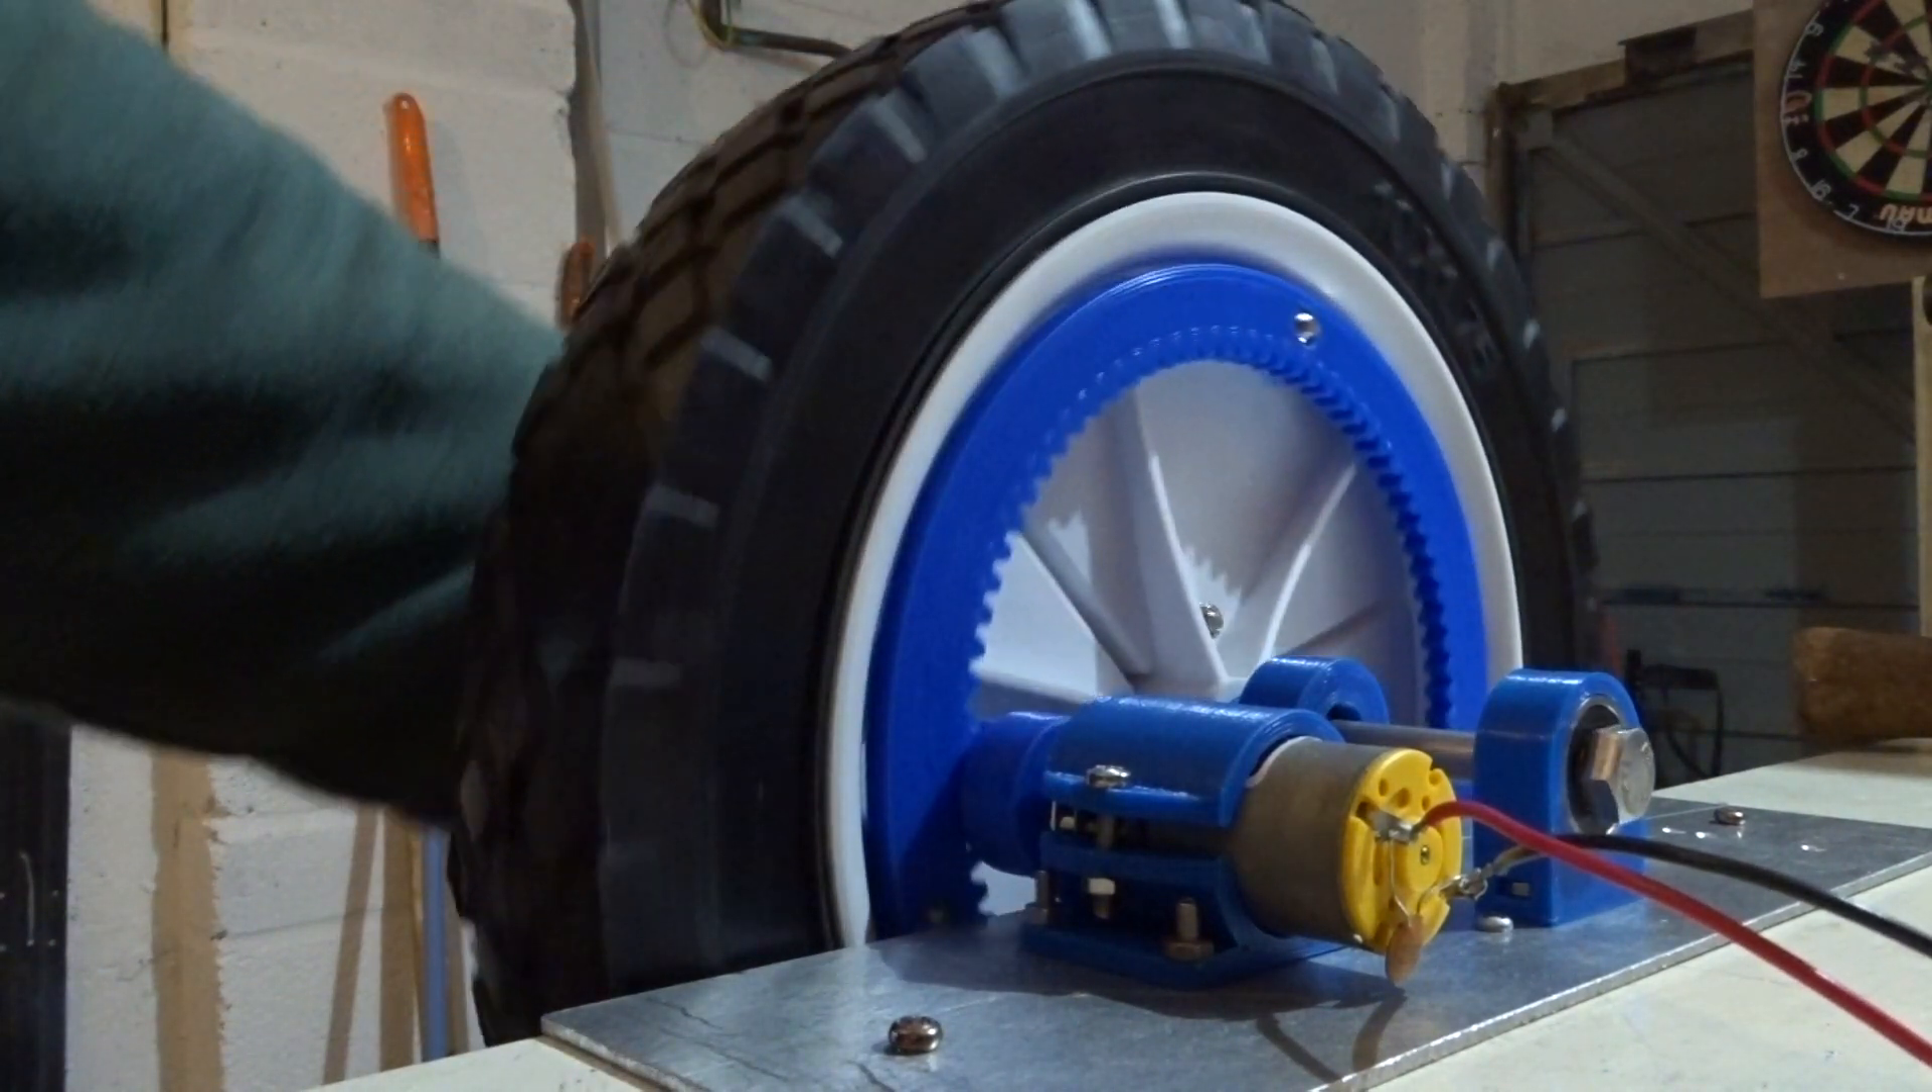I've got the motor and drive wheel. The wheel gear is on there, and obviously the wheel attached with this axle through the bearing block.